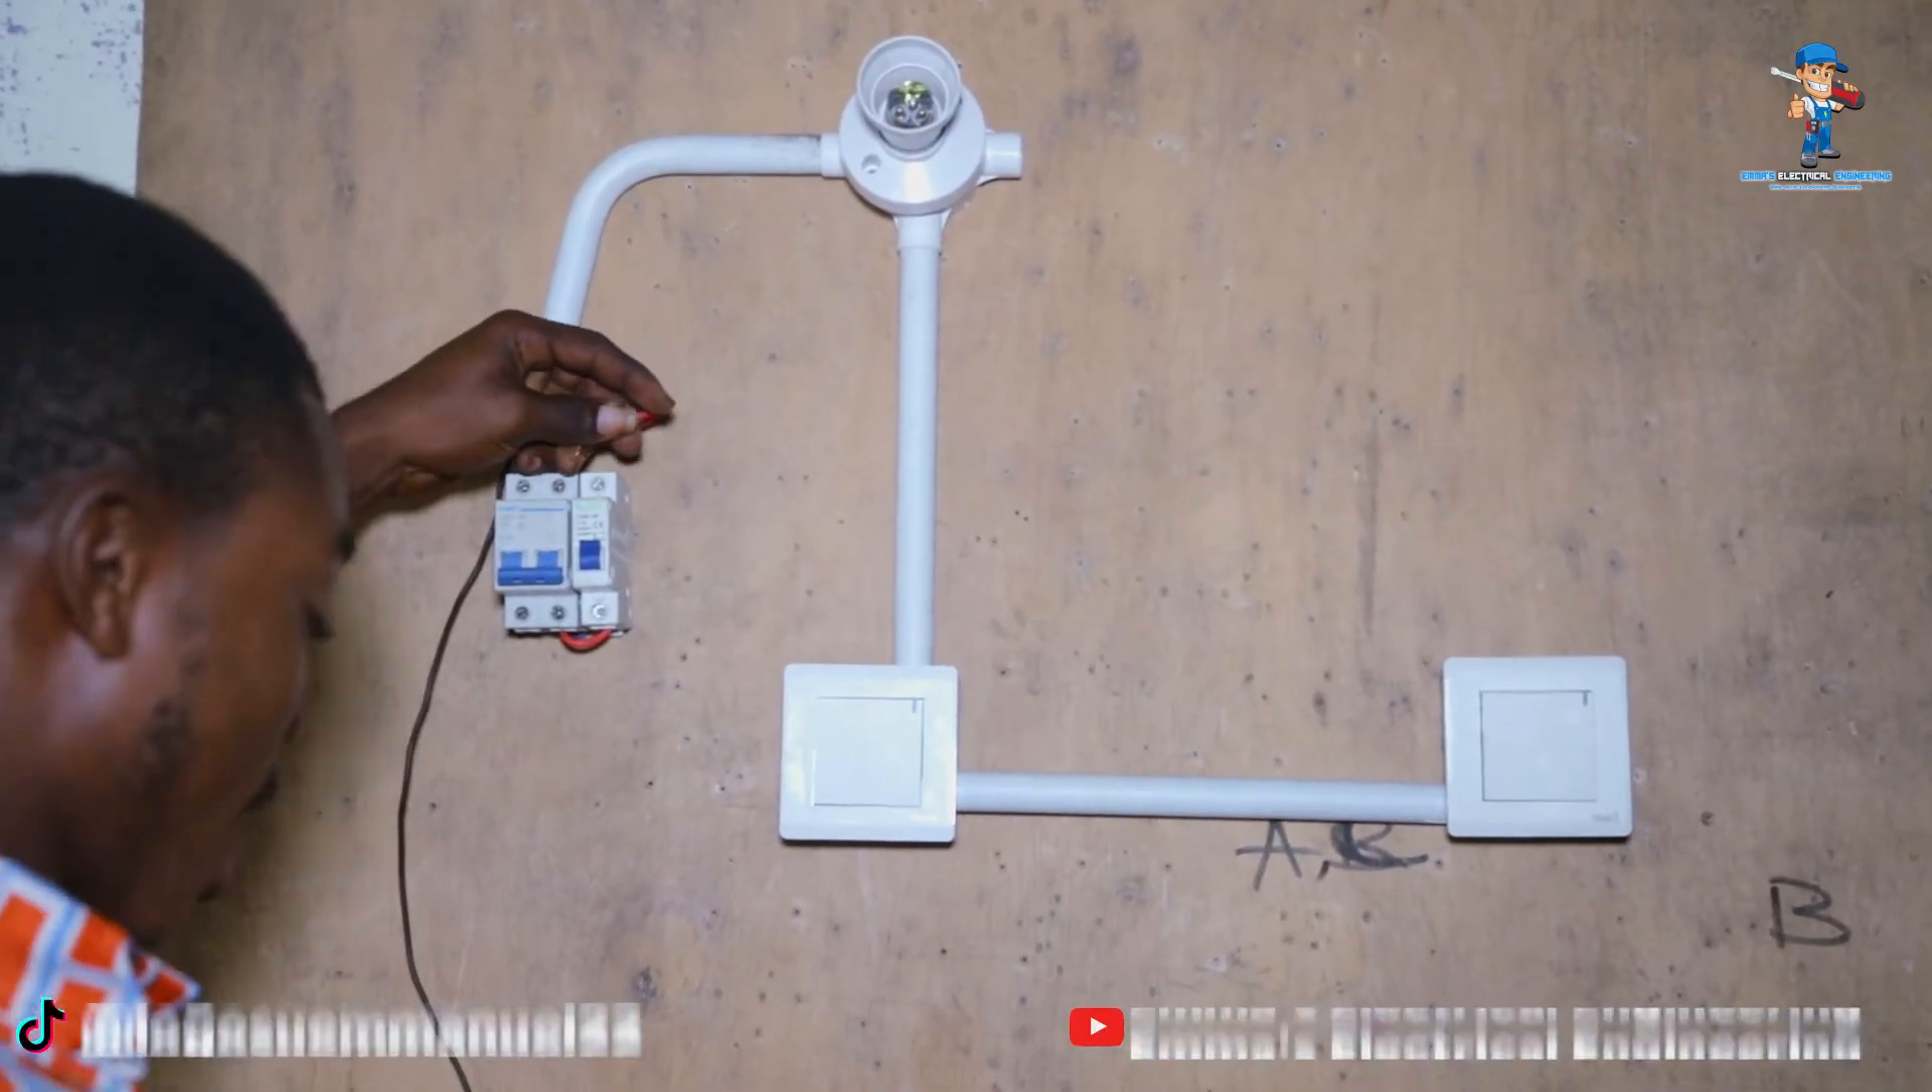So now we are done, we are done with our connections, we have screwed the switch and then the lamp holder.